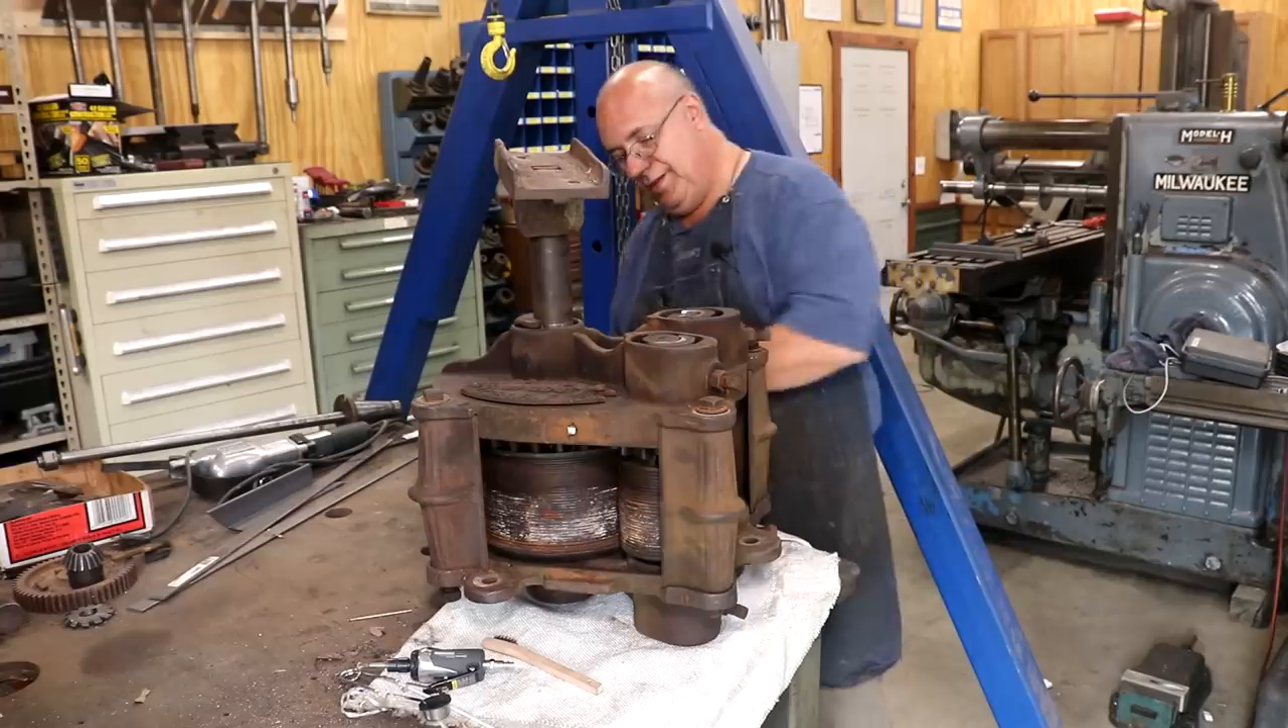One cane mill reassembled.